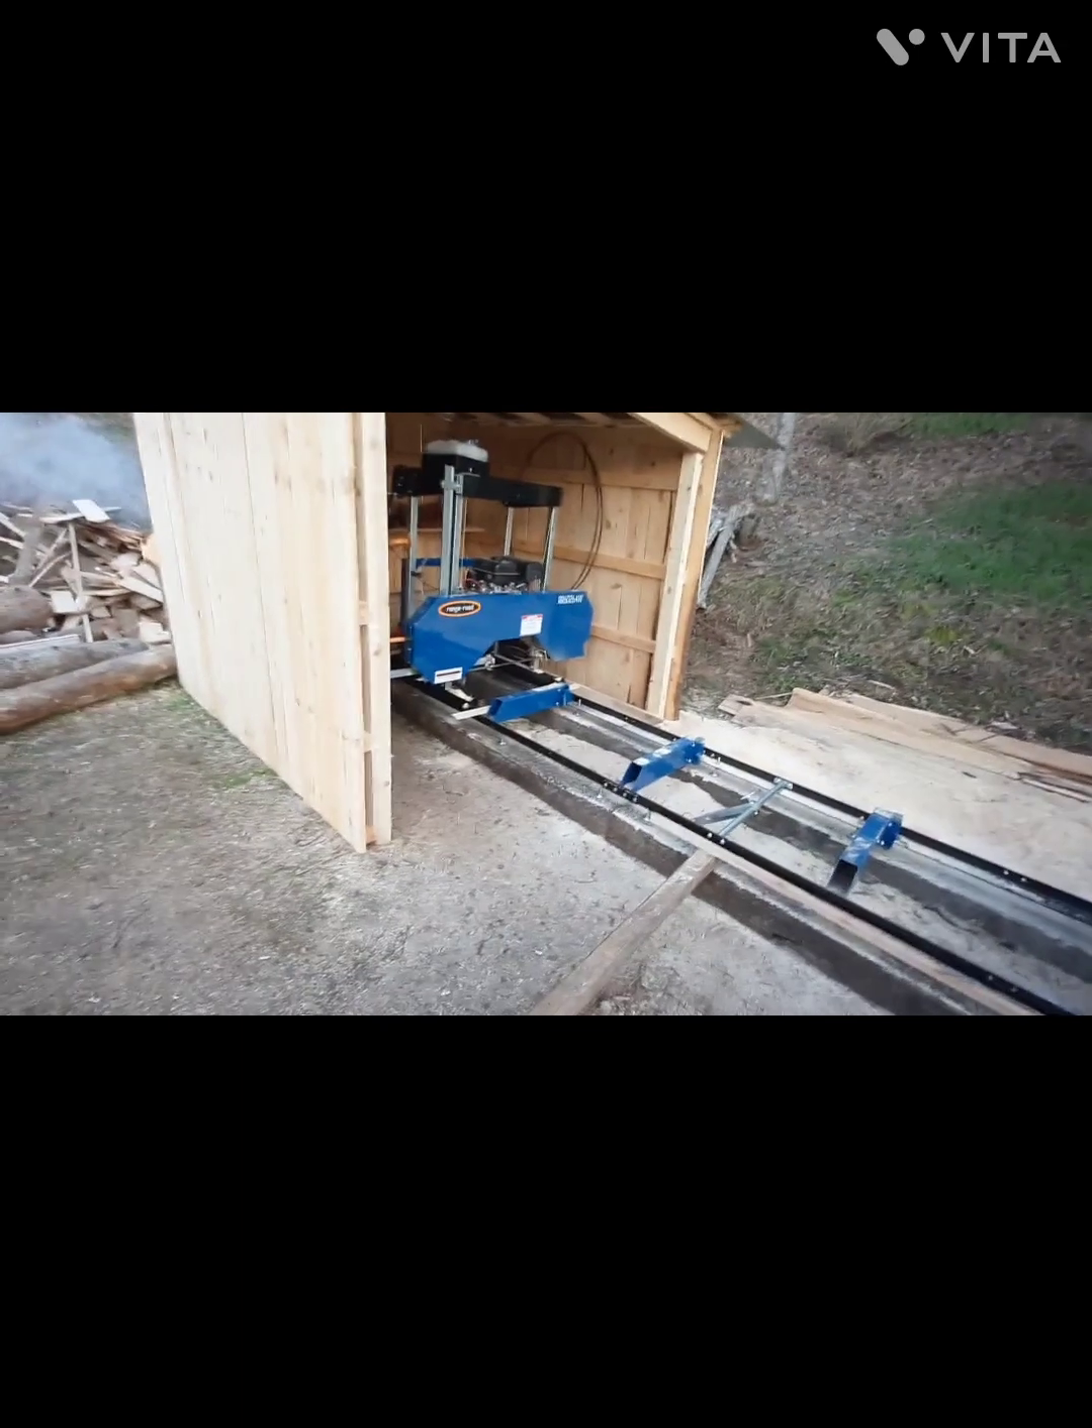Now you can see I've got part of the building up.